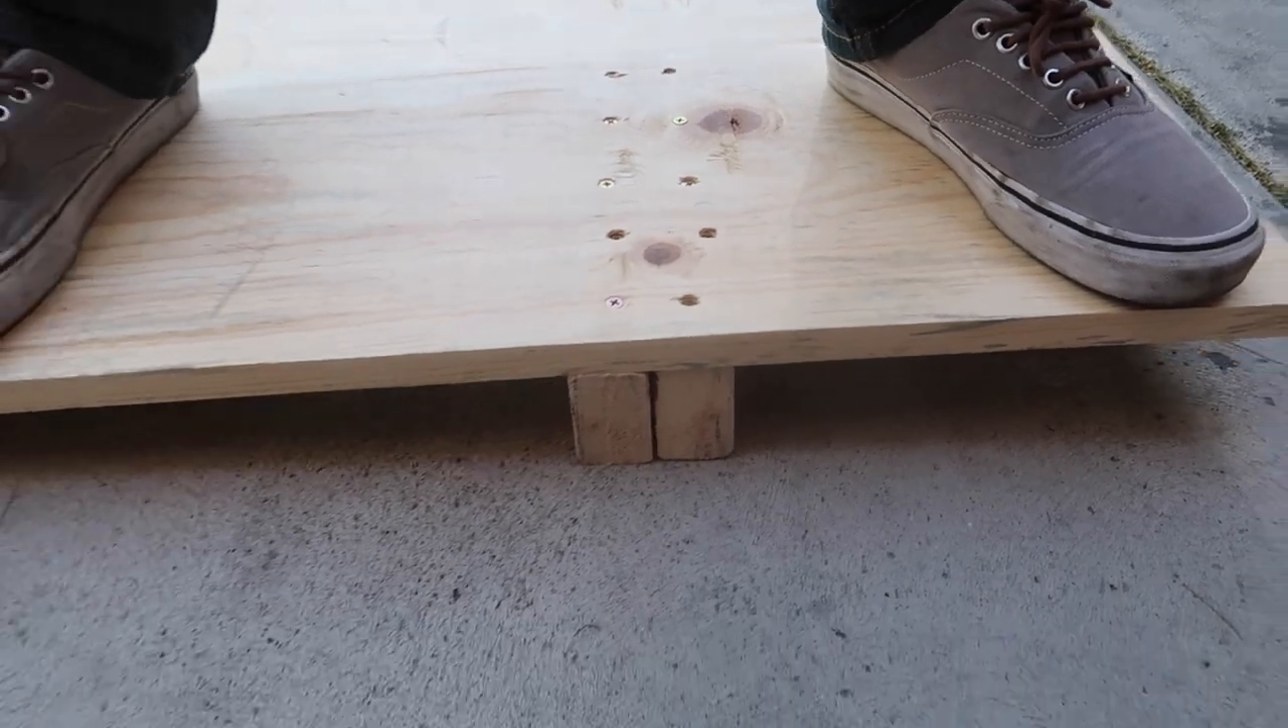Just self -tapped a bunch of screws on our base. We're good to go.